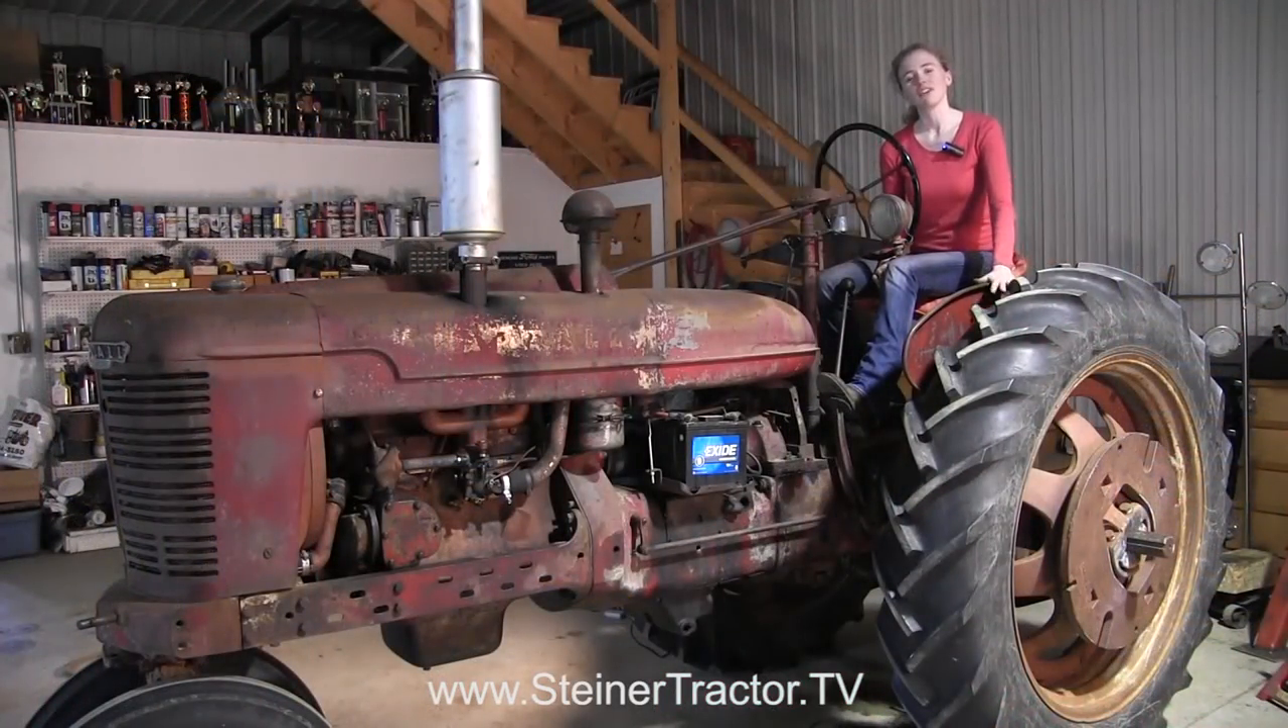You can see that our wheel and our fender are back on the tractor.